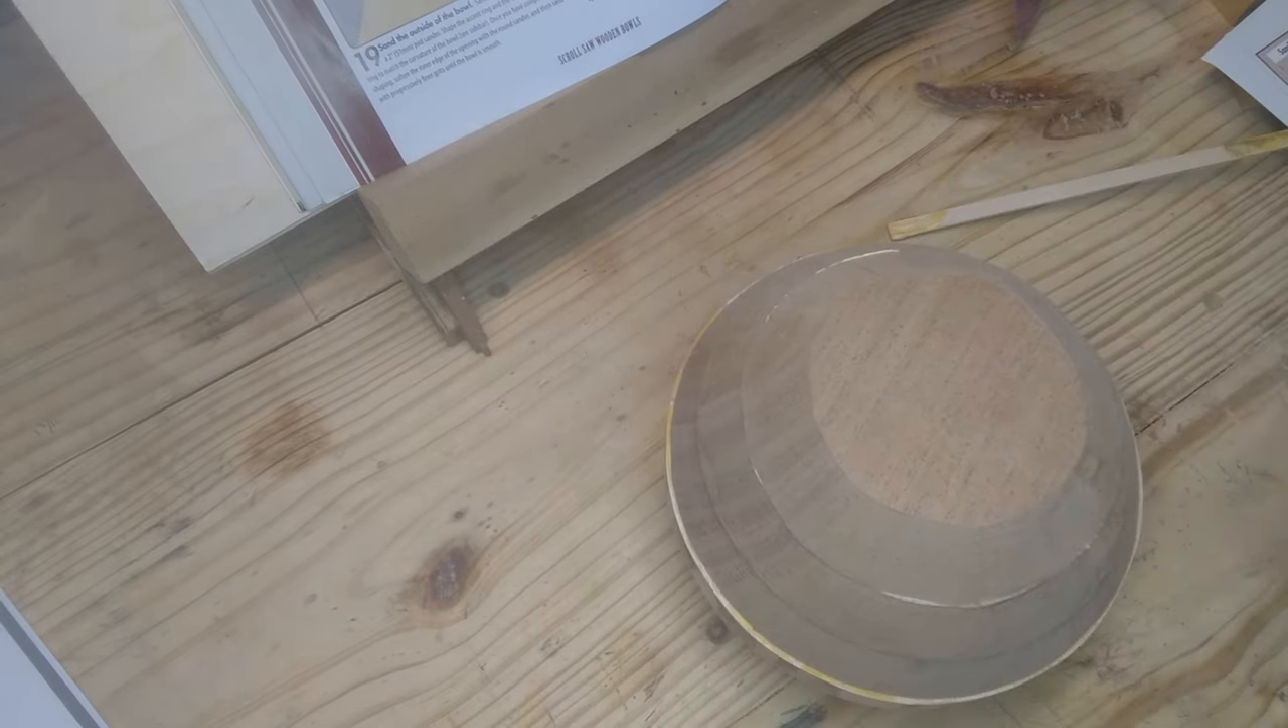Okay, so the bowl is put together.